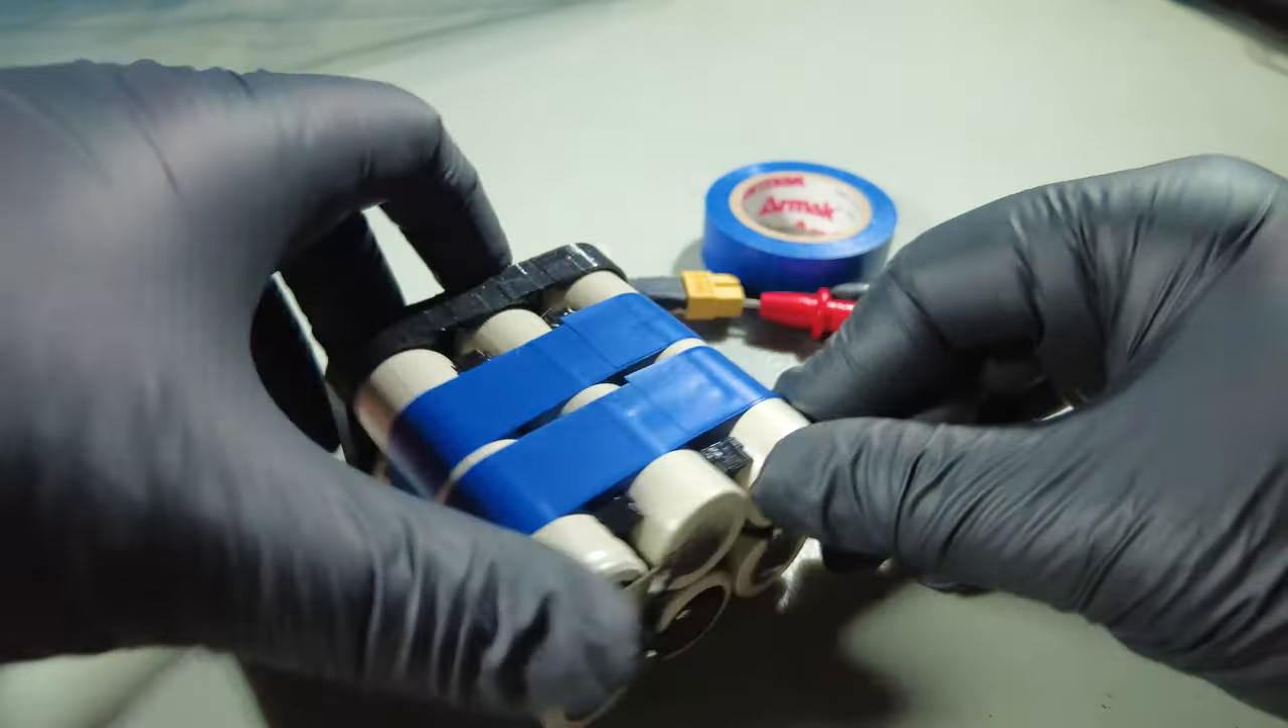So I've put some electrical tape around the cells and that secured them from any more movement.